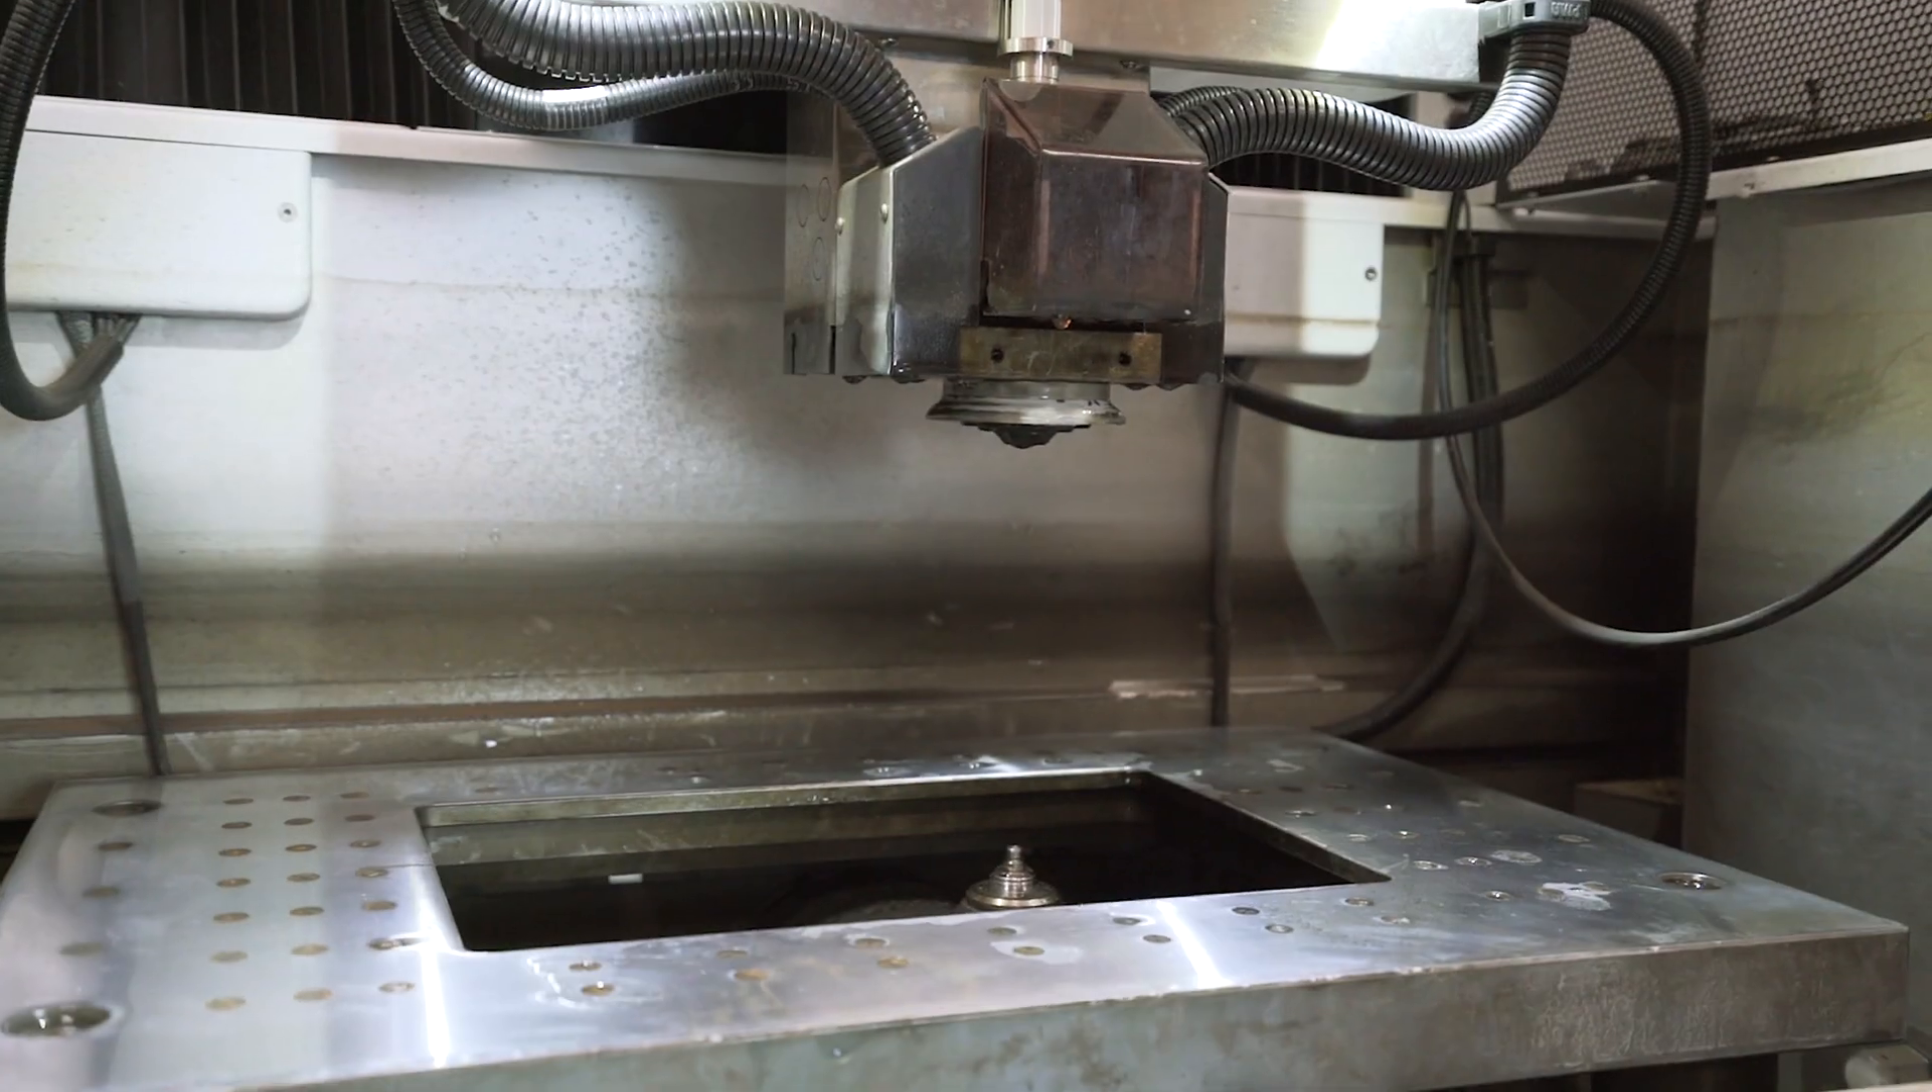Okay, so now the upper nozzle is back on.